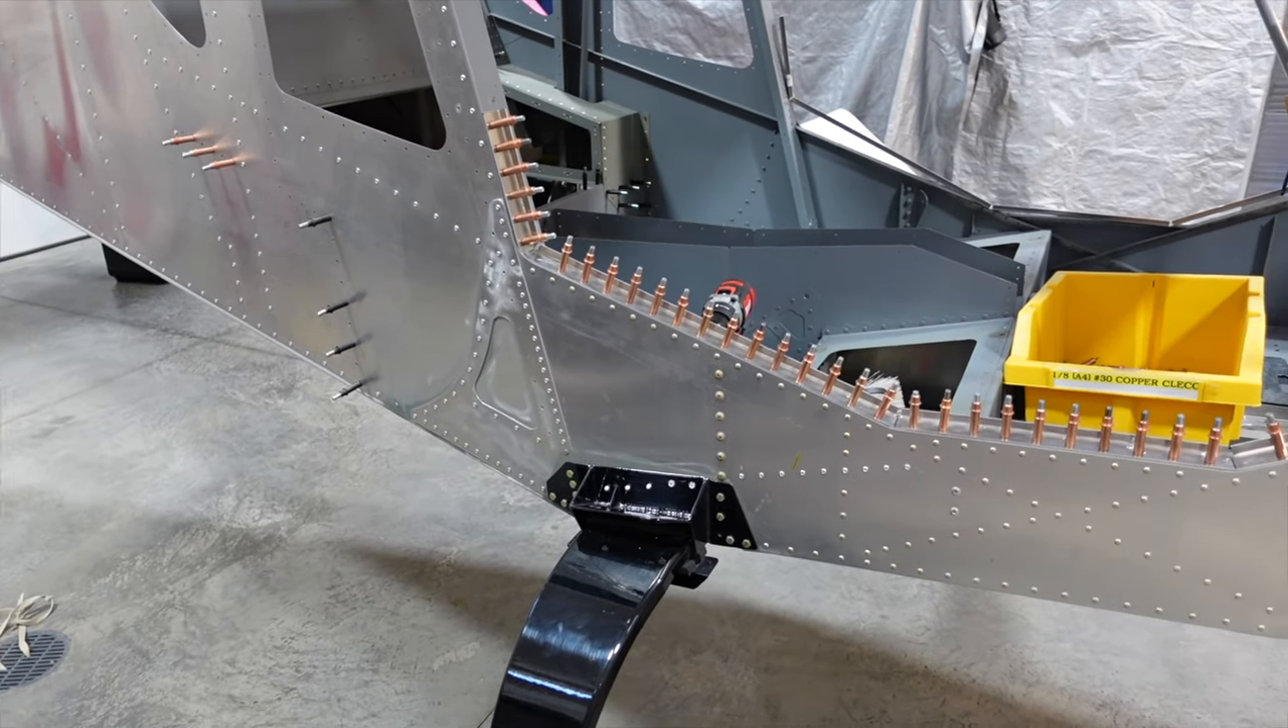Well we've got the entire door sill drilled and clecoed in.